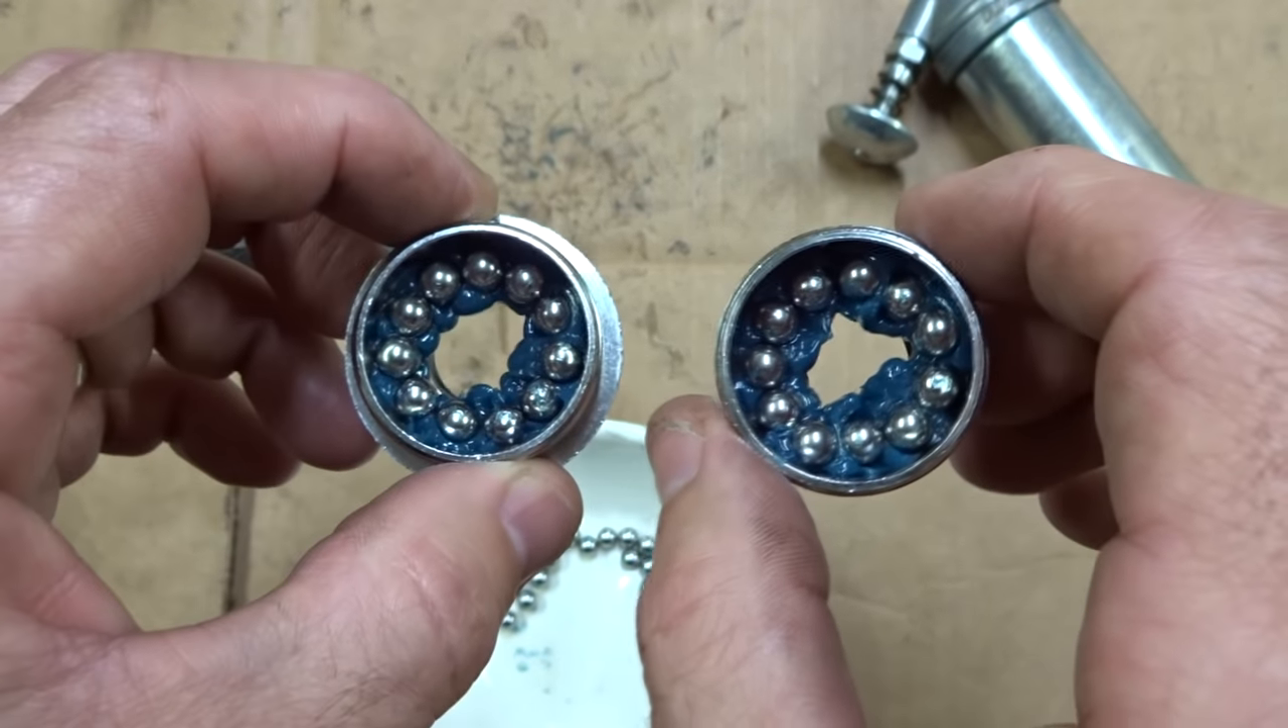And so I have eleven bearings on each side and they form a nice complete circle around the races like that.